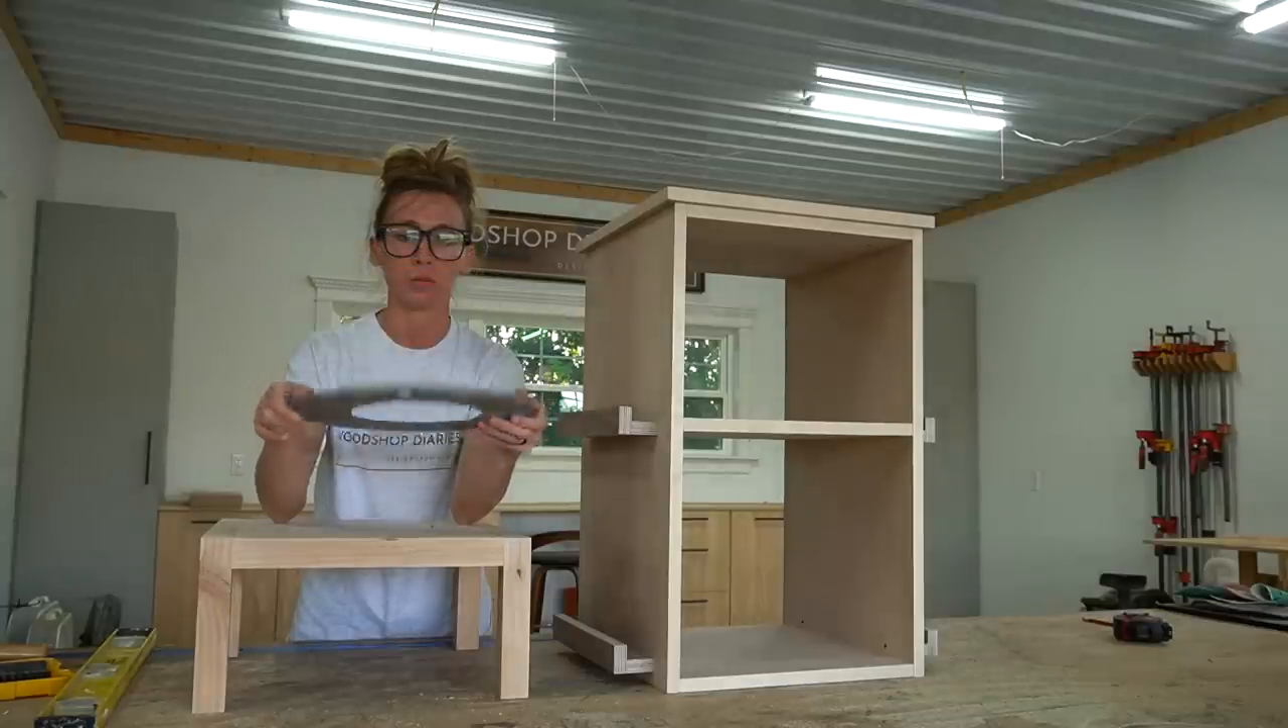Now the top and the base are both assembled and I needed to put them together.